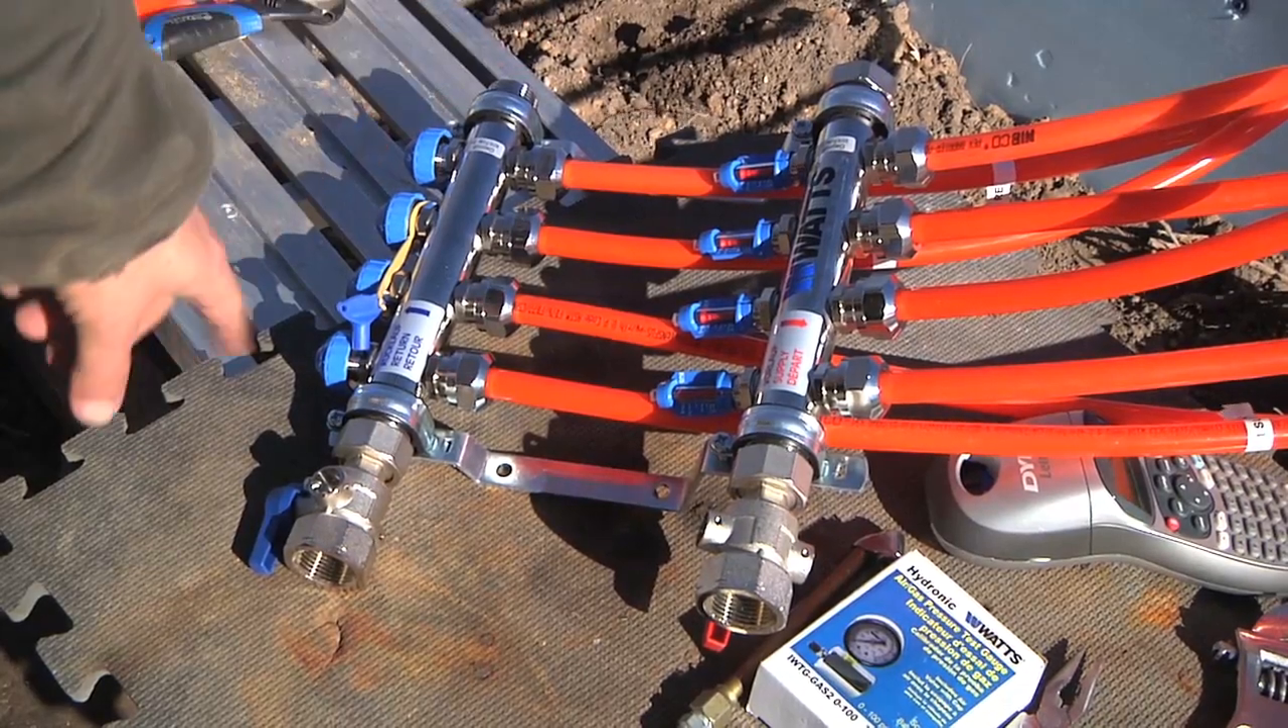Okay so I've got all eight connections both ends of four circuits connected to the manifold both the return the supply.